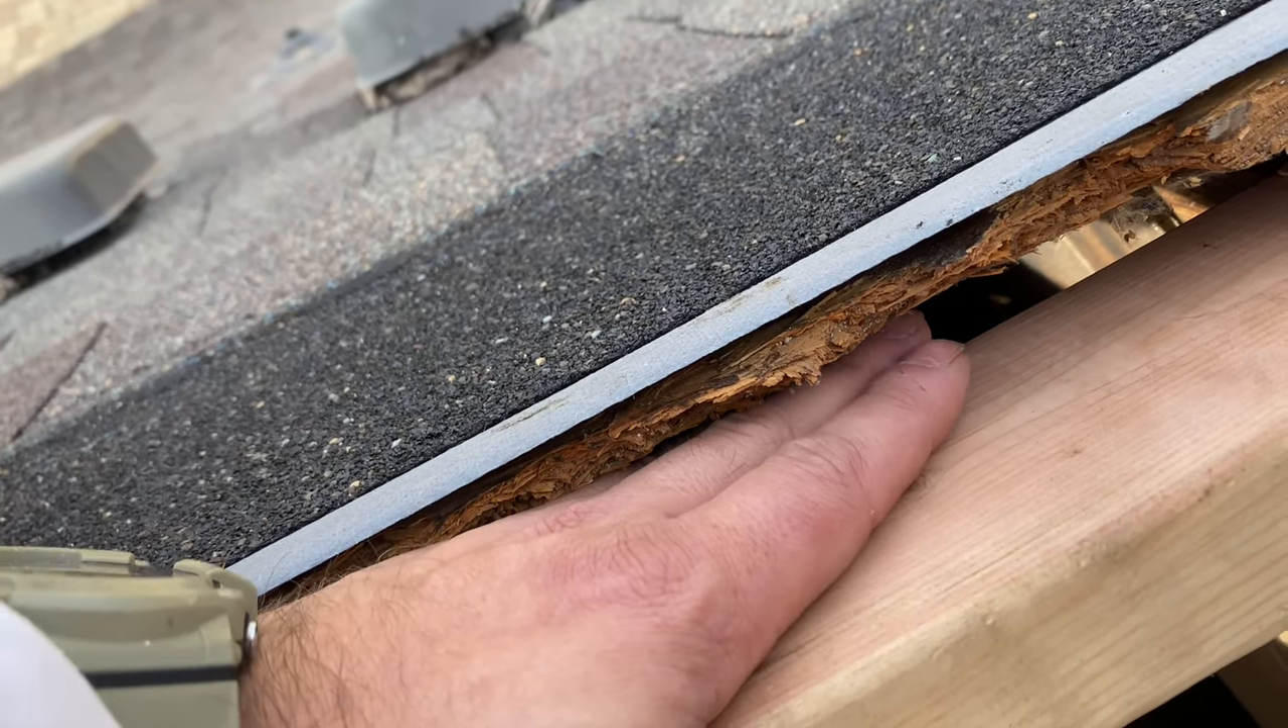You can see there's a gap between the plywood to this structural board here.